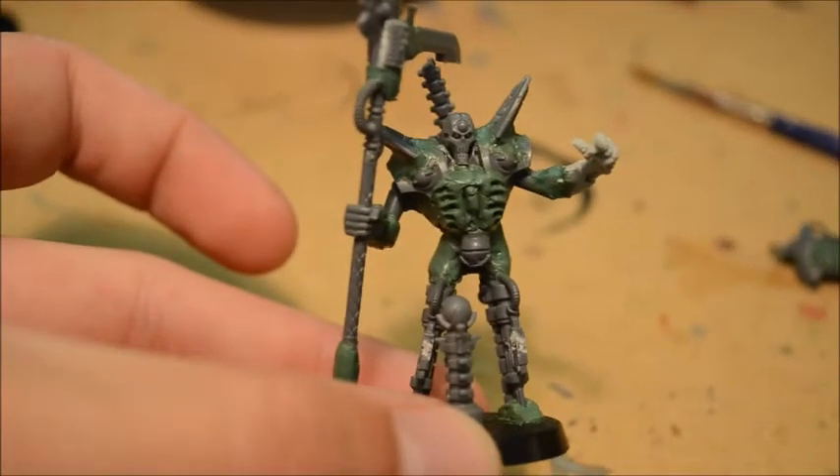So you can see we've got both of the arms attached now.